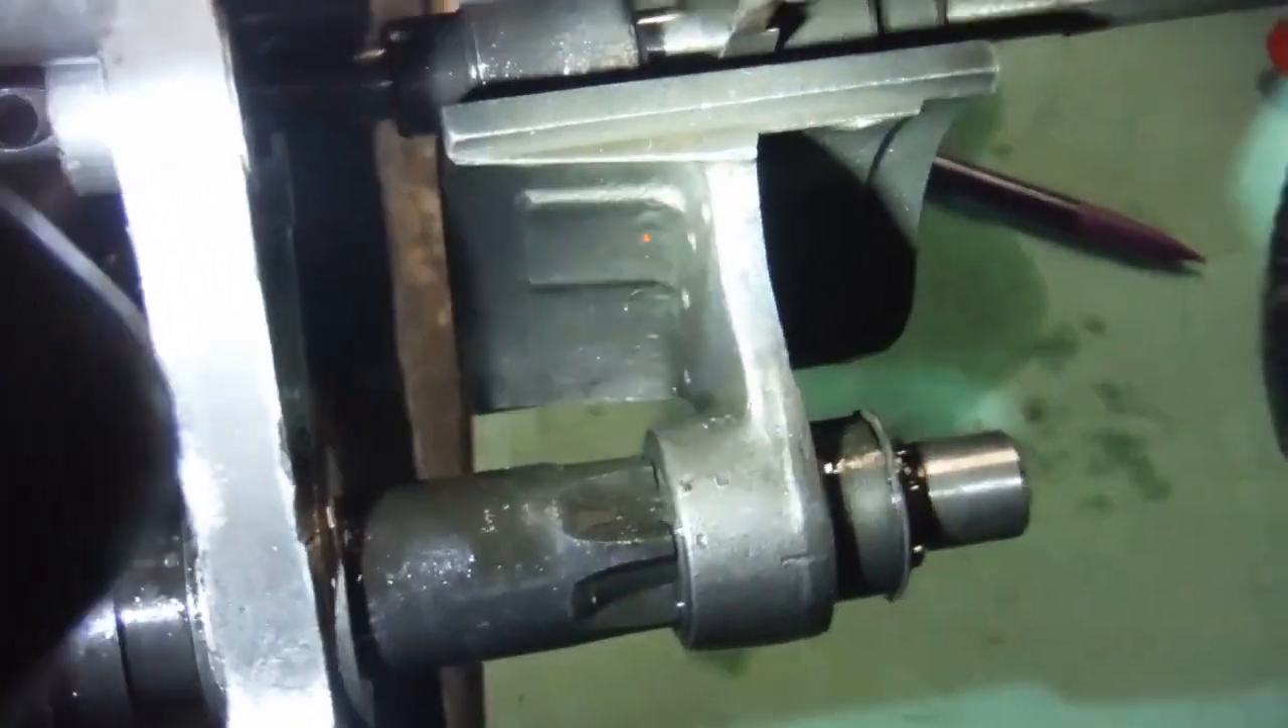I've got a suitable sized mandrel there that I've pushed through for the selector forks to run on.